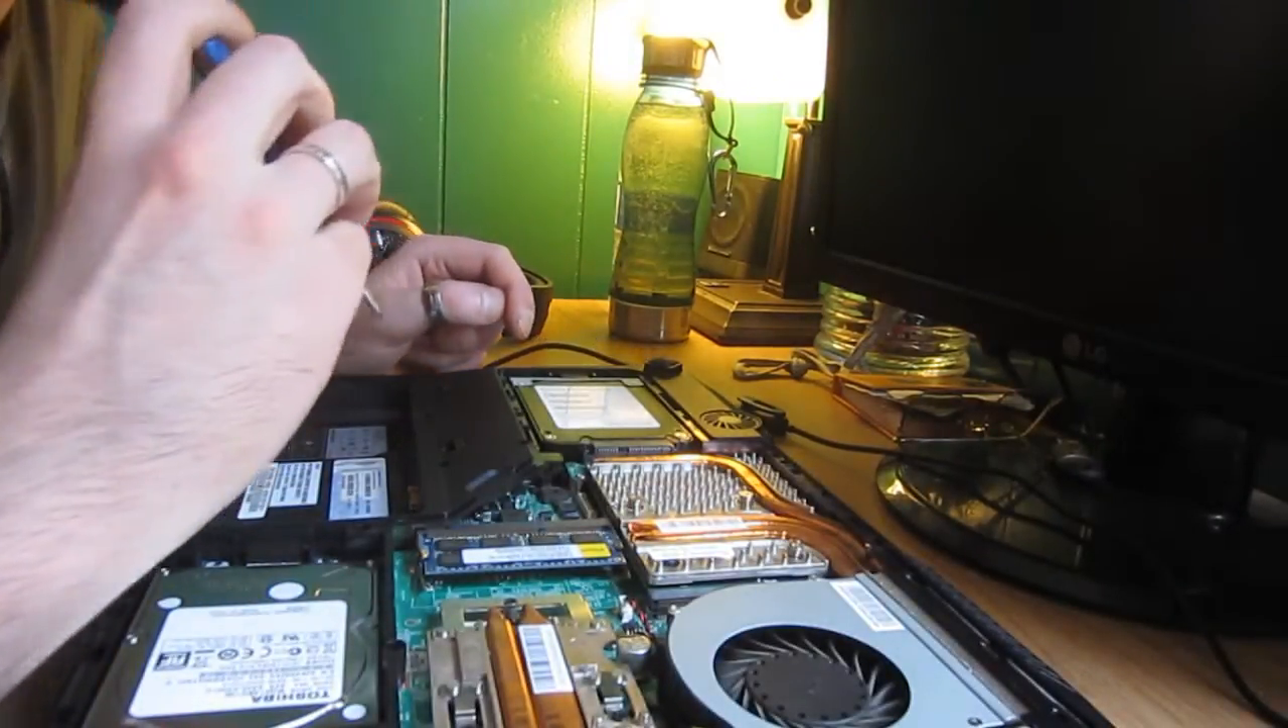So yeah the case is off you can see all the beautiful insides.